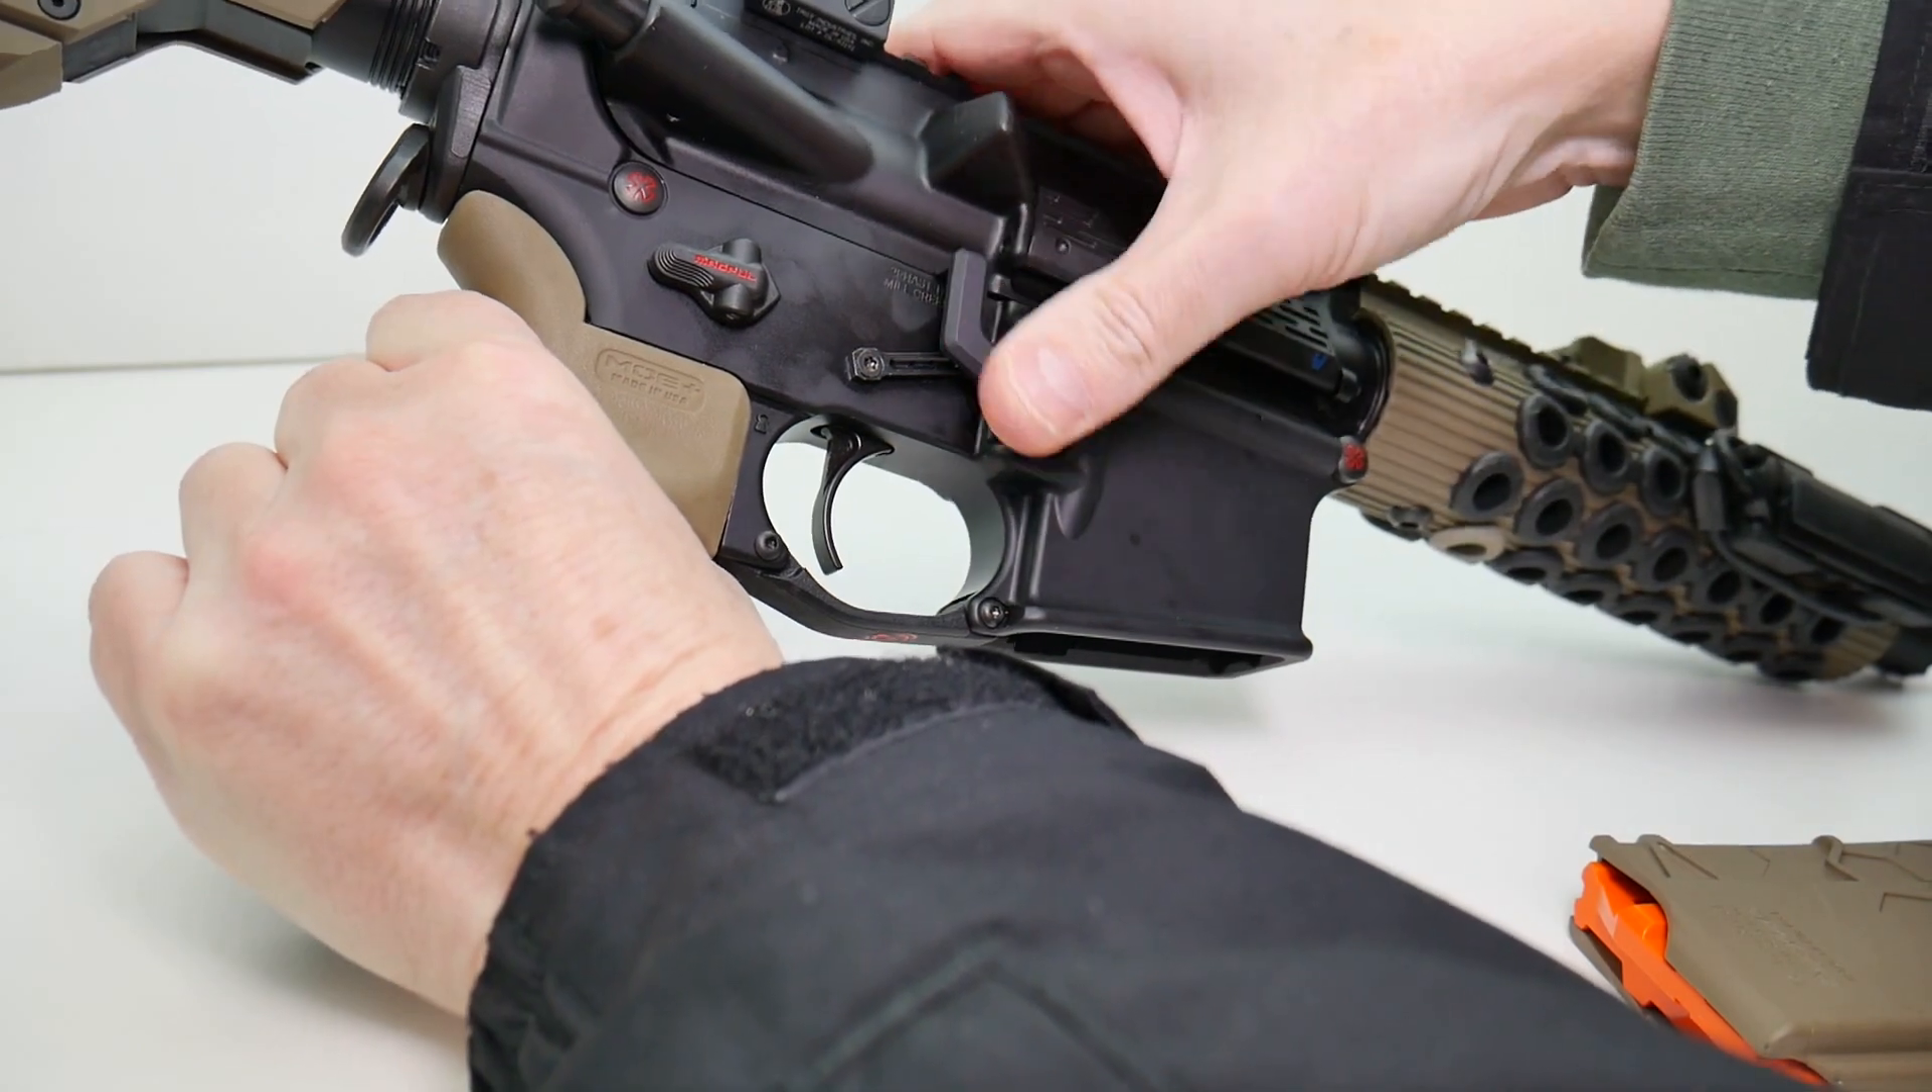I have the upper installed on the lower.